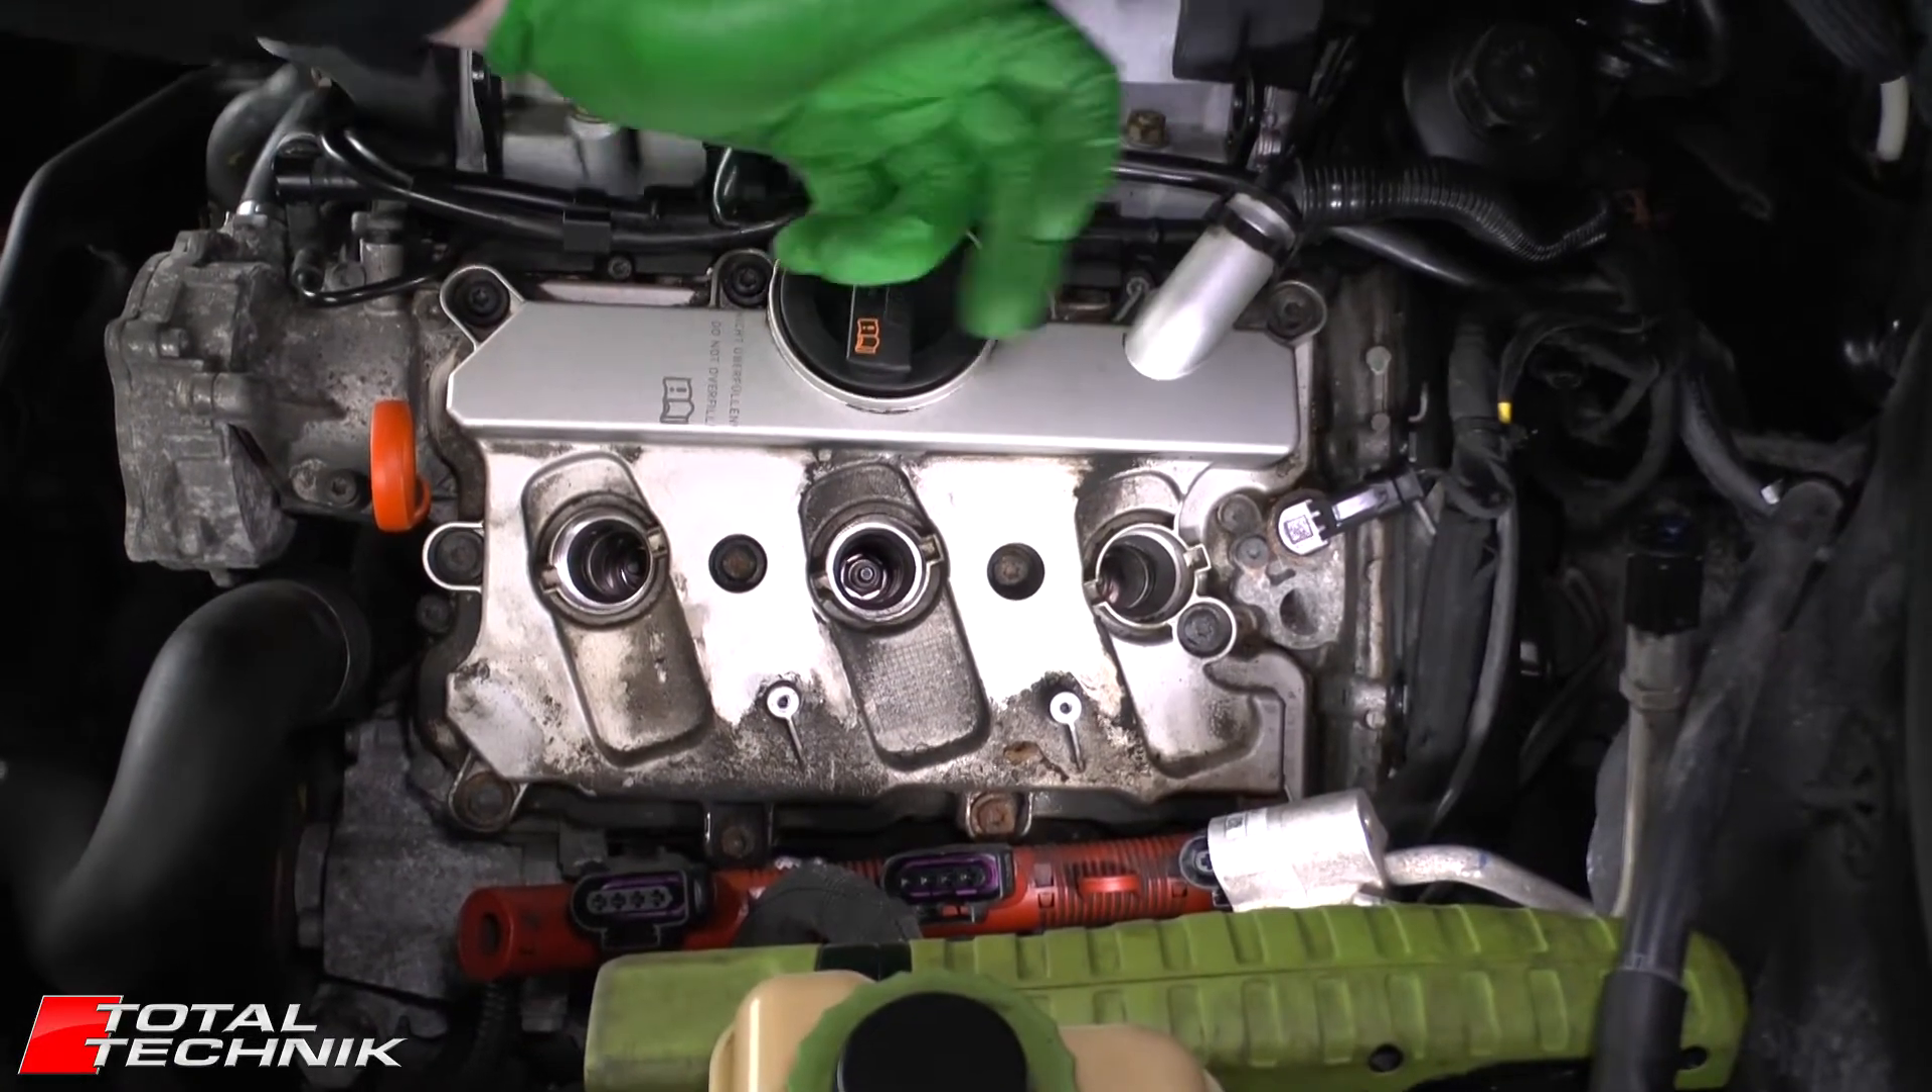So as you can see i've gone ahead and removed all three of the coil packs here.